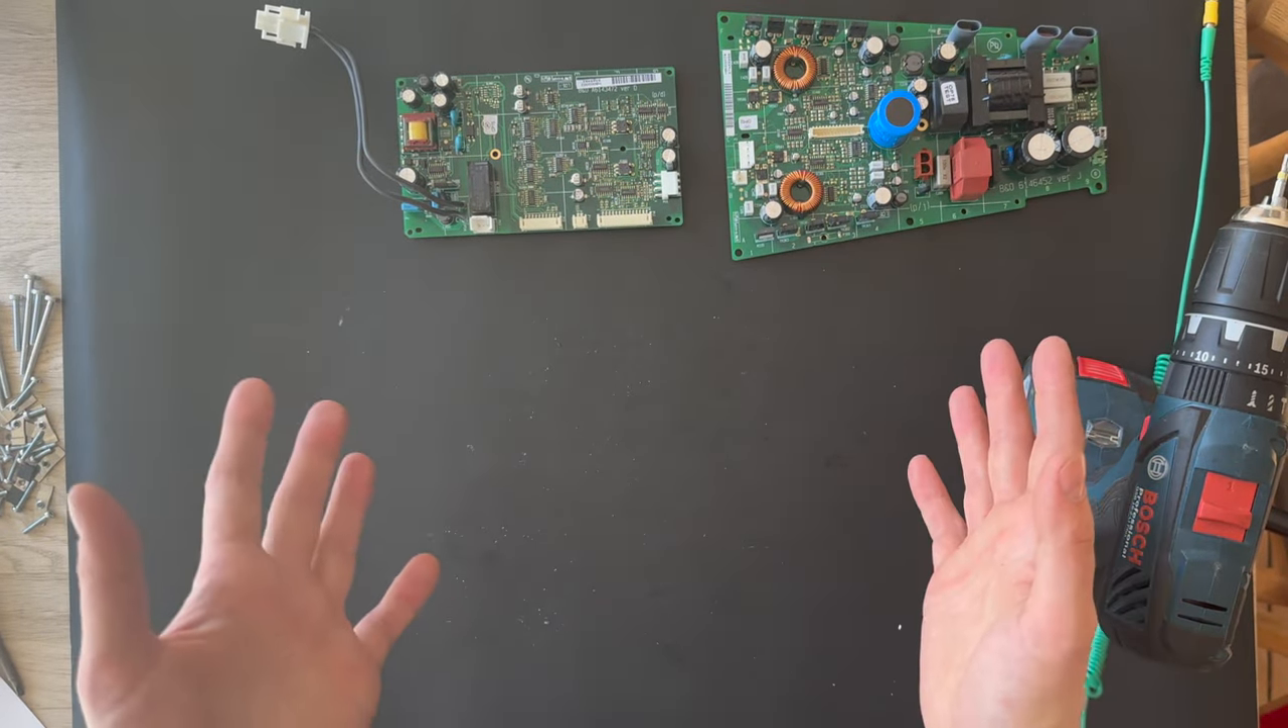We have completely removed the, the PCB board from the chassis.